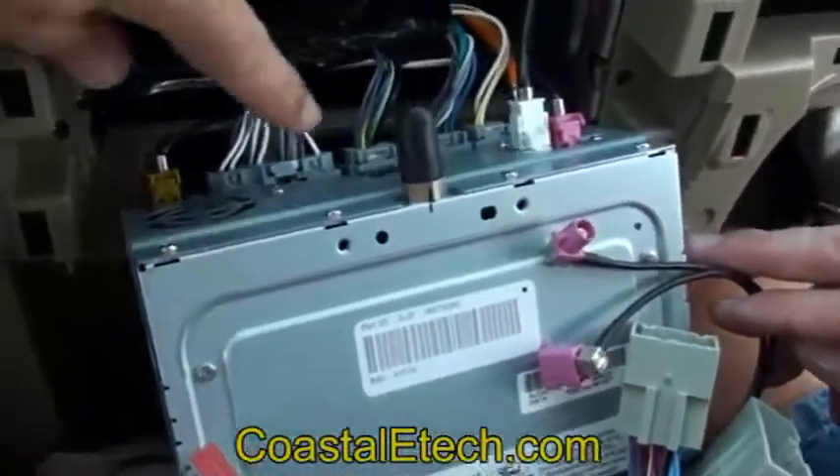Now that the radio is pulled free, it exposes the connectors on the back side.